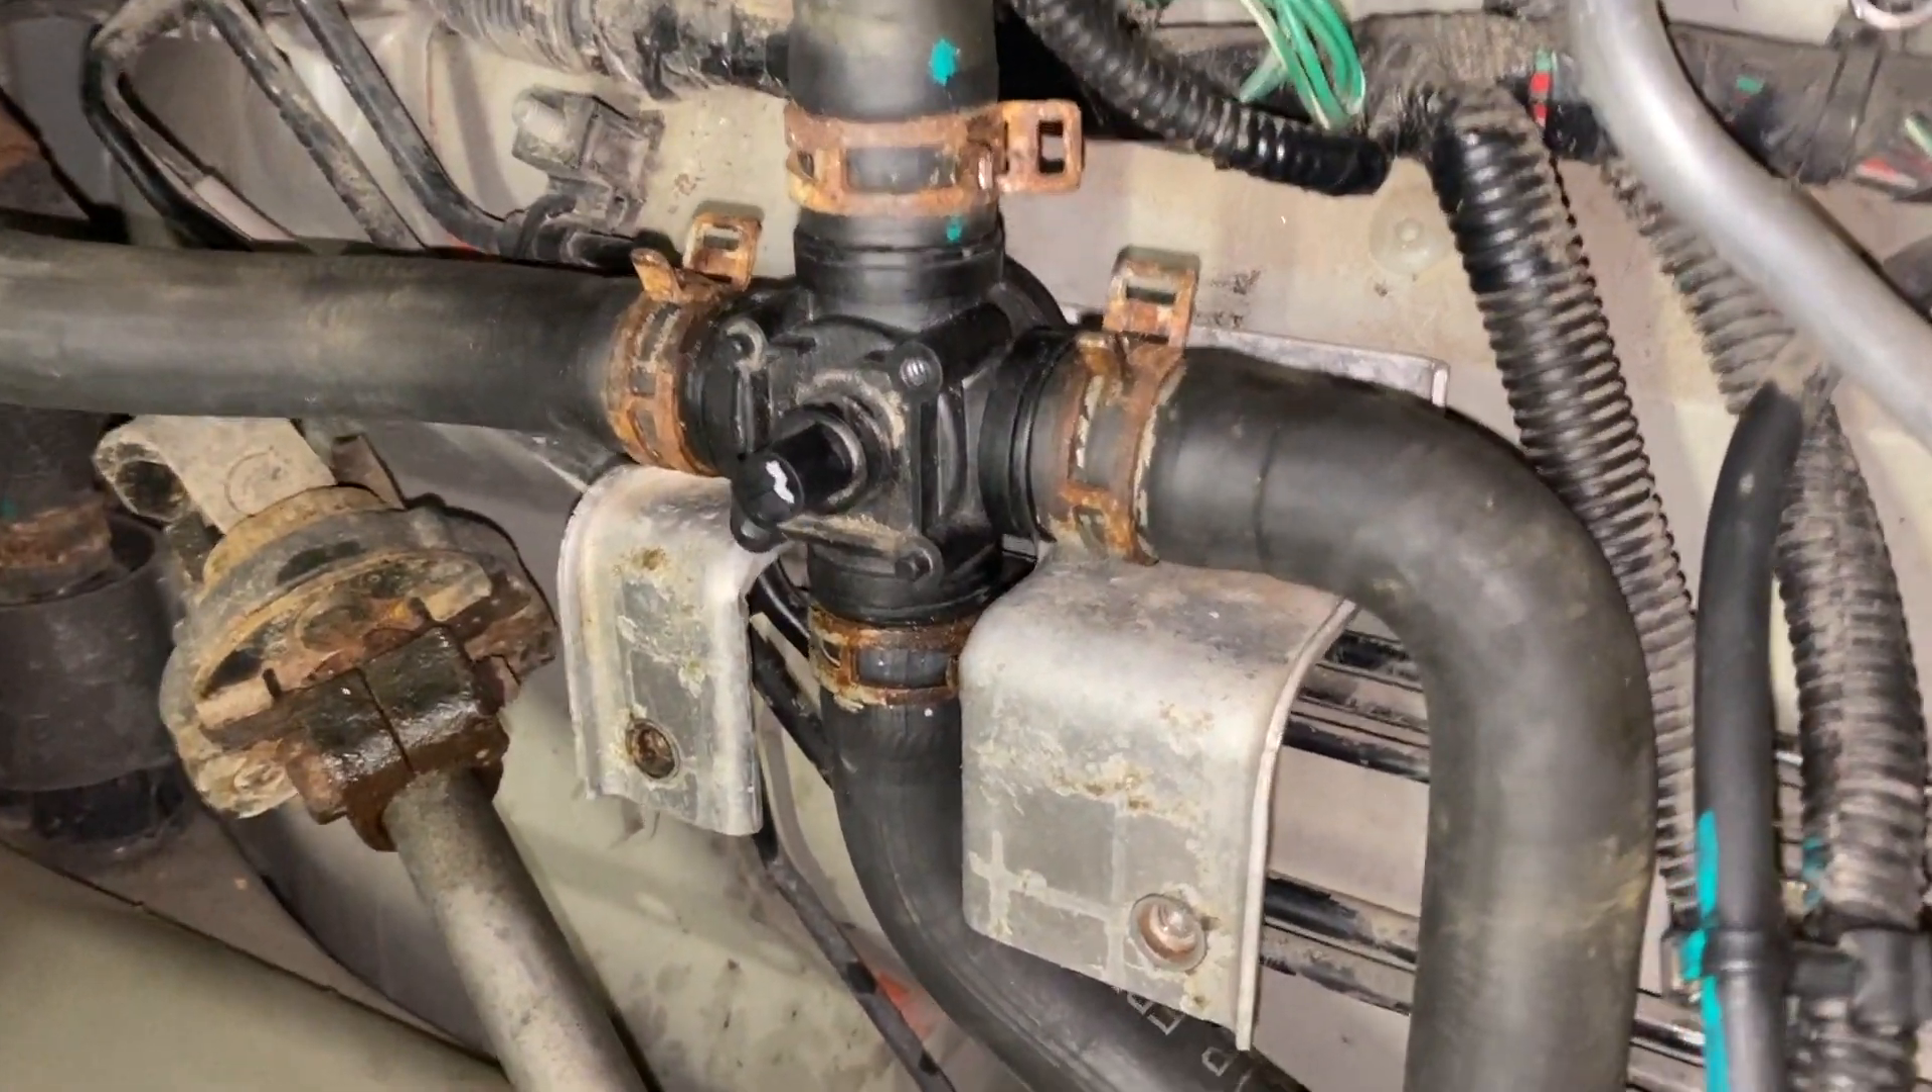Все протерто, сухенько, хомуты на месте.